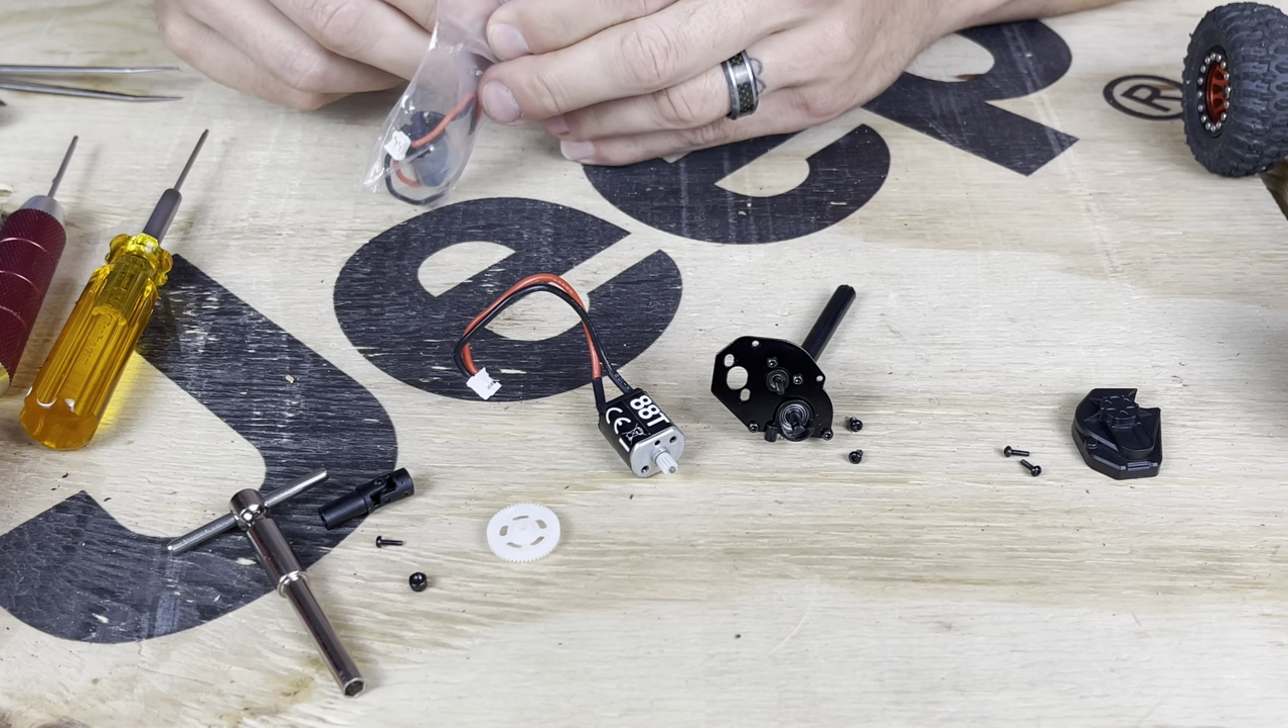Now we've got the old motor out.